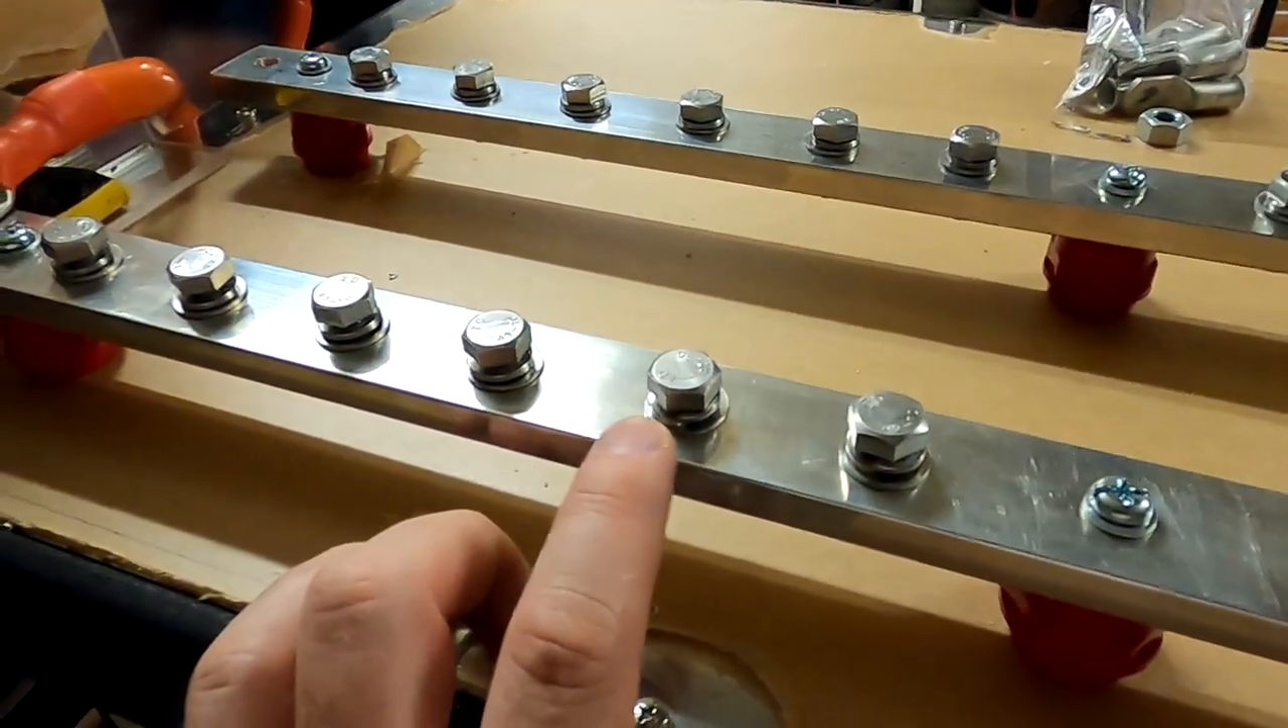I've got the bus bars installed. Have drilled all the holes.